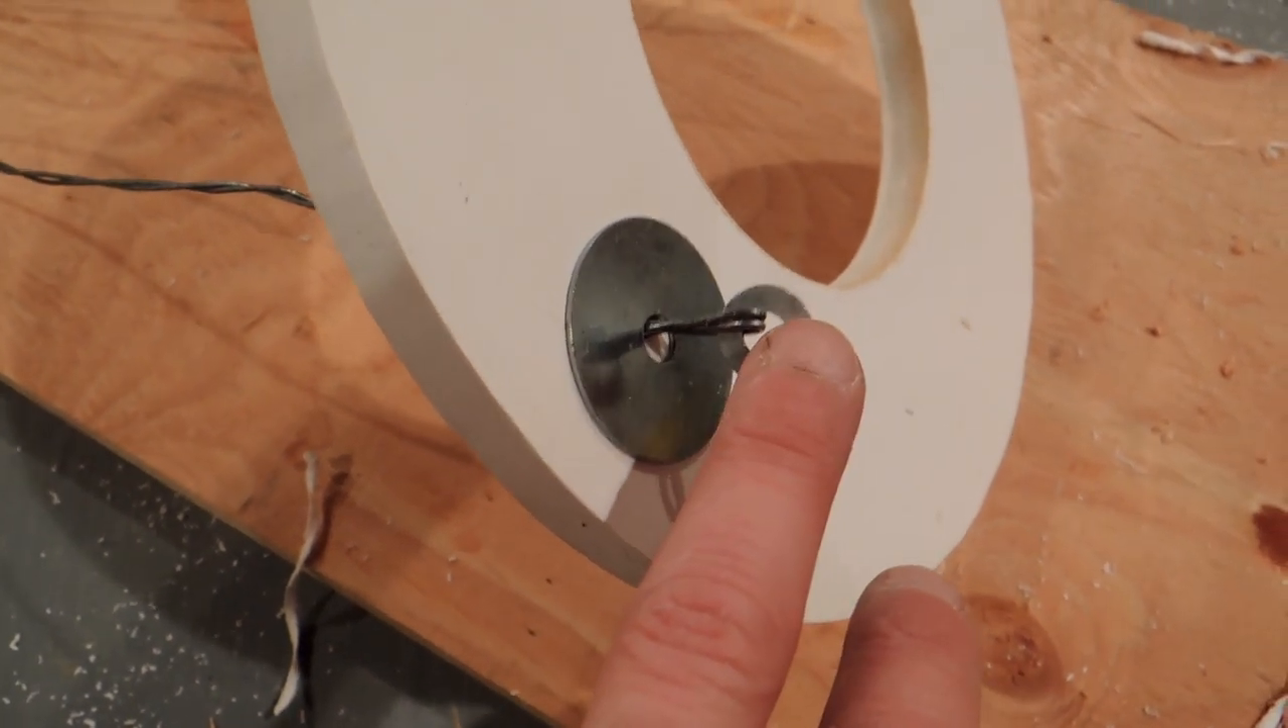So on this side, I just put a large fender washer, and just a small washer with the wire looped under the washer.